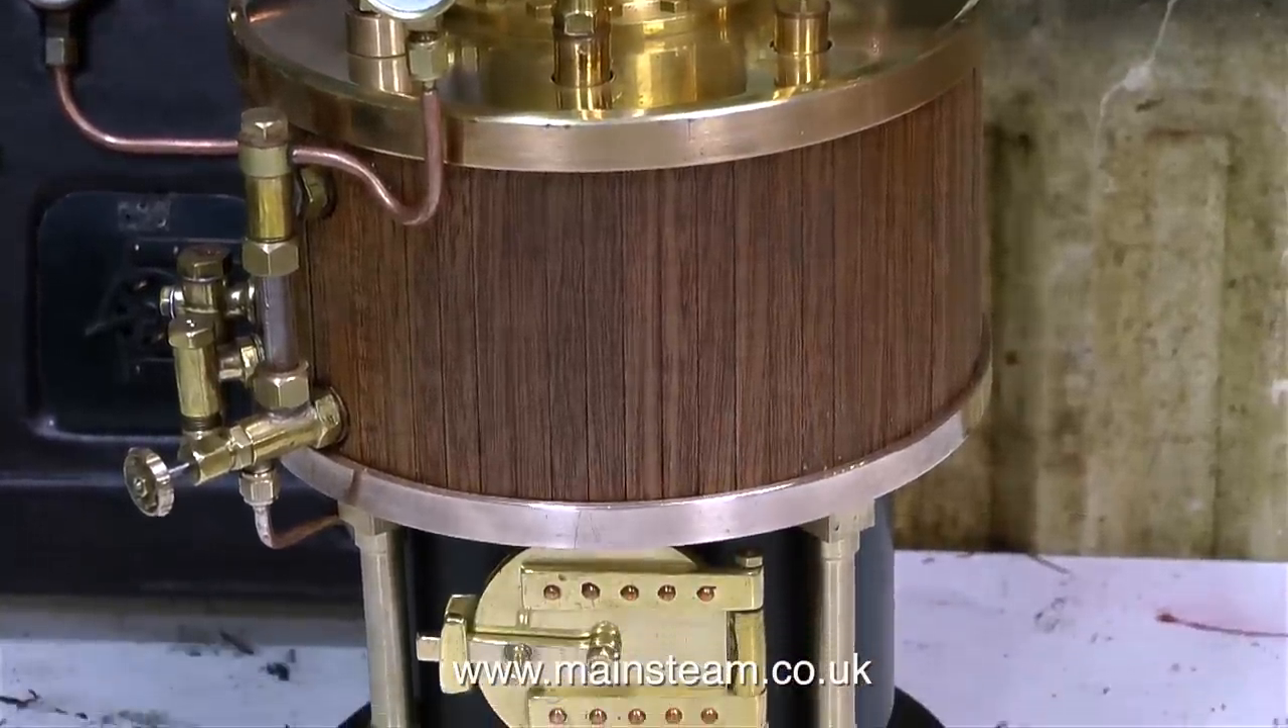So once the paint had dried I reassembled the boiler and here it is.